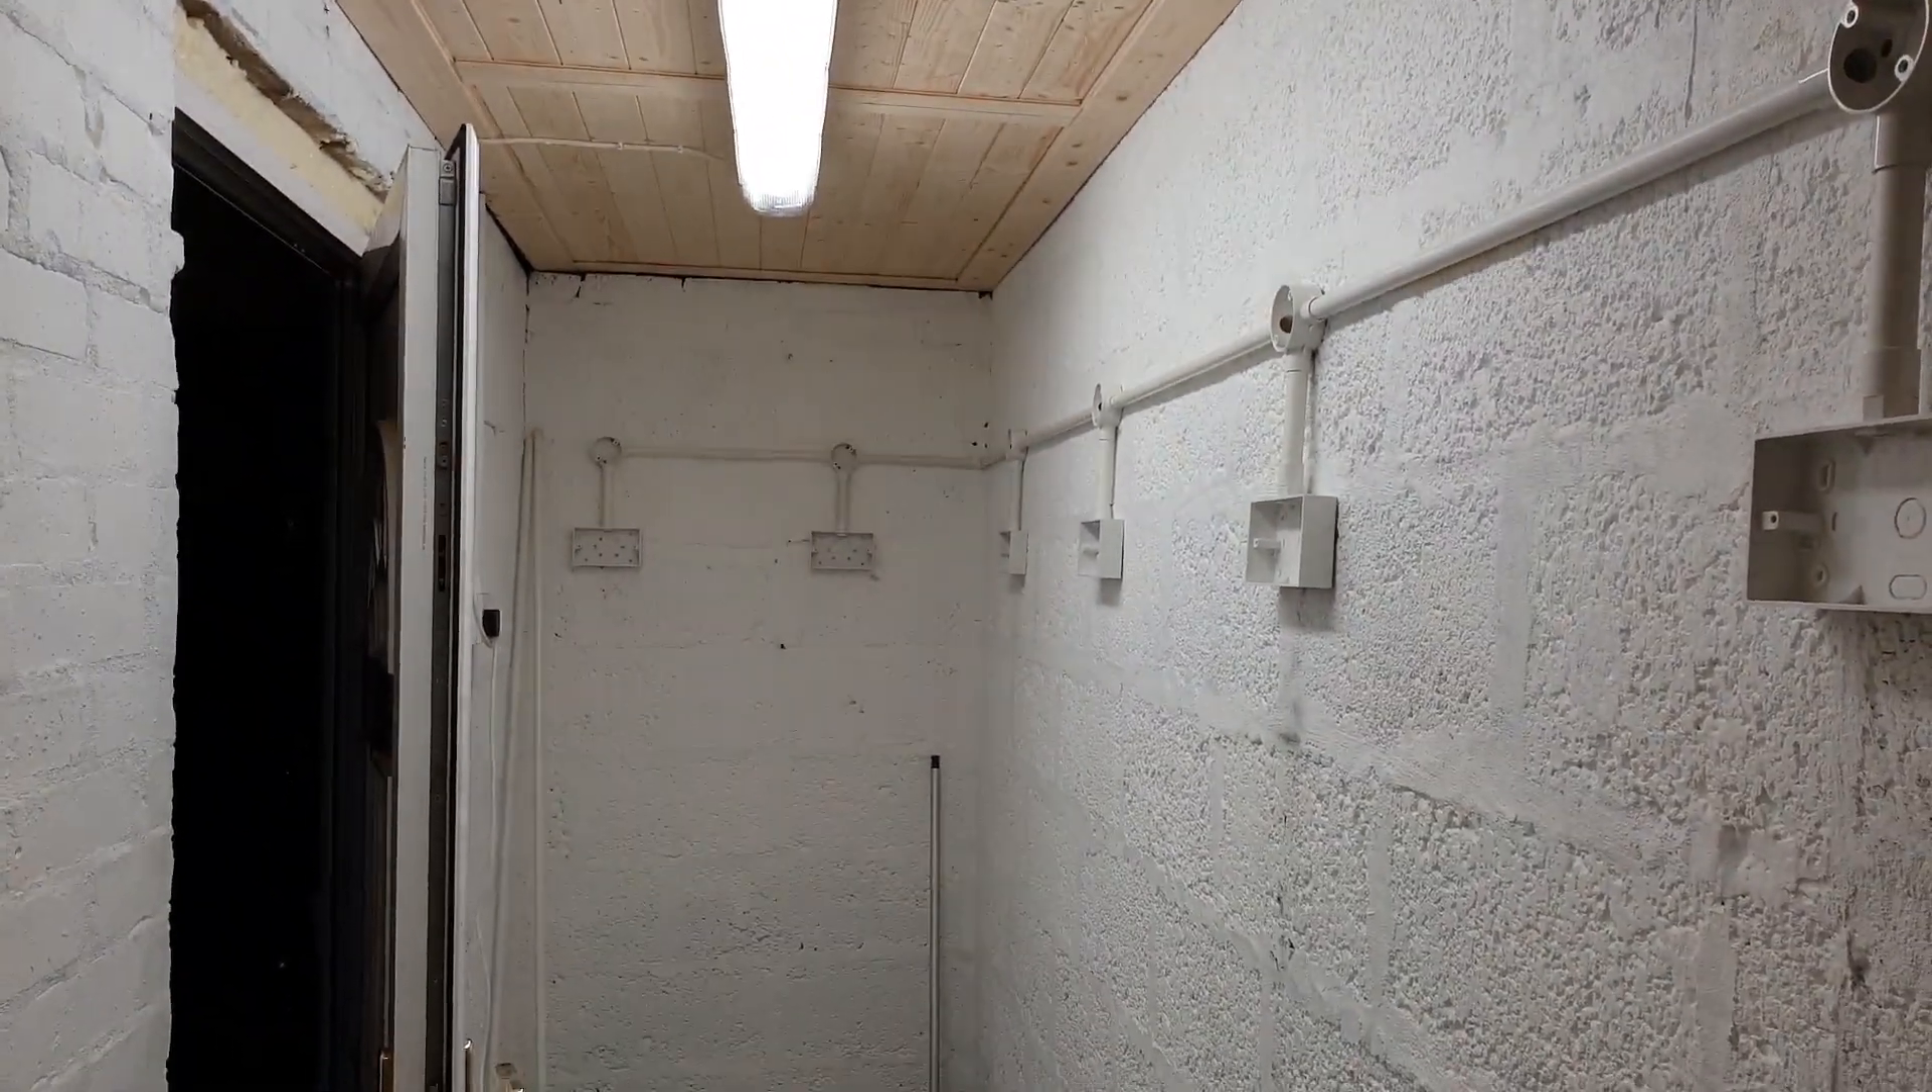Okay now the ceilings done and as you can see I'm just starting to put all the plug sockets in that are running all the way around.